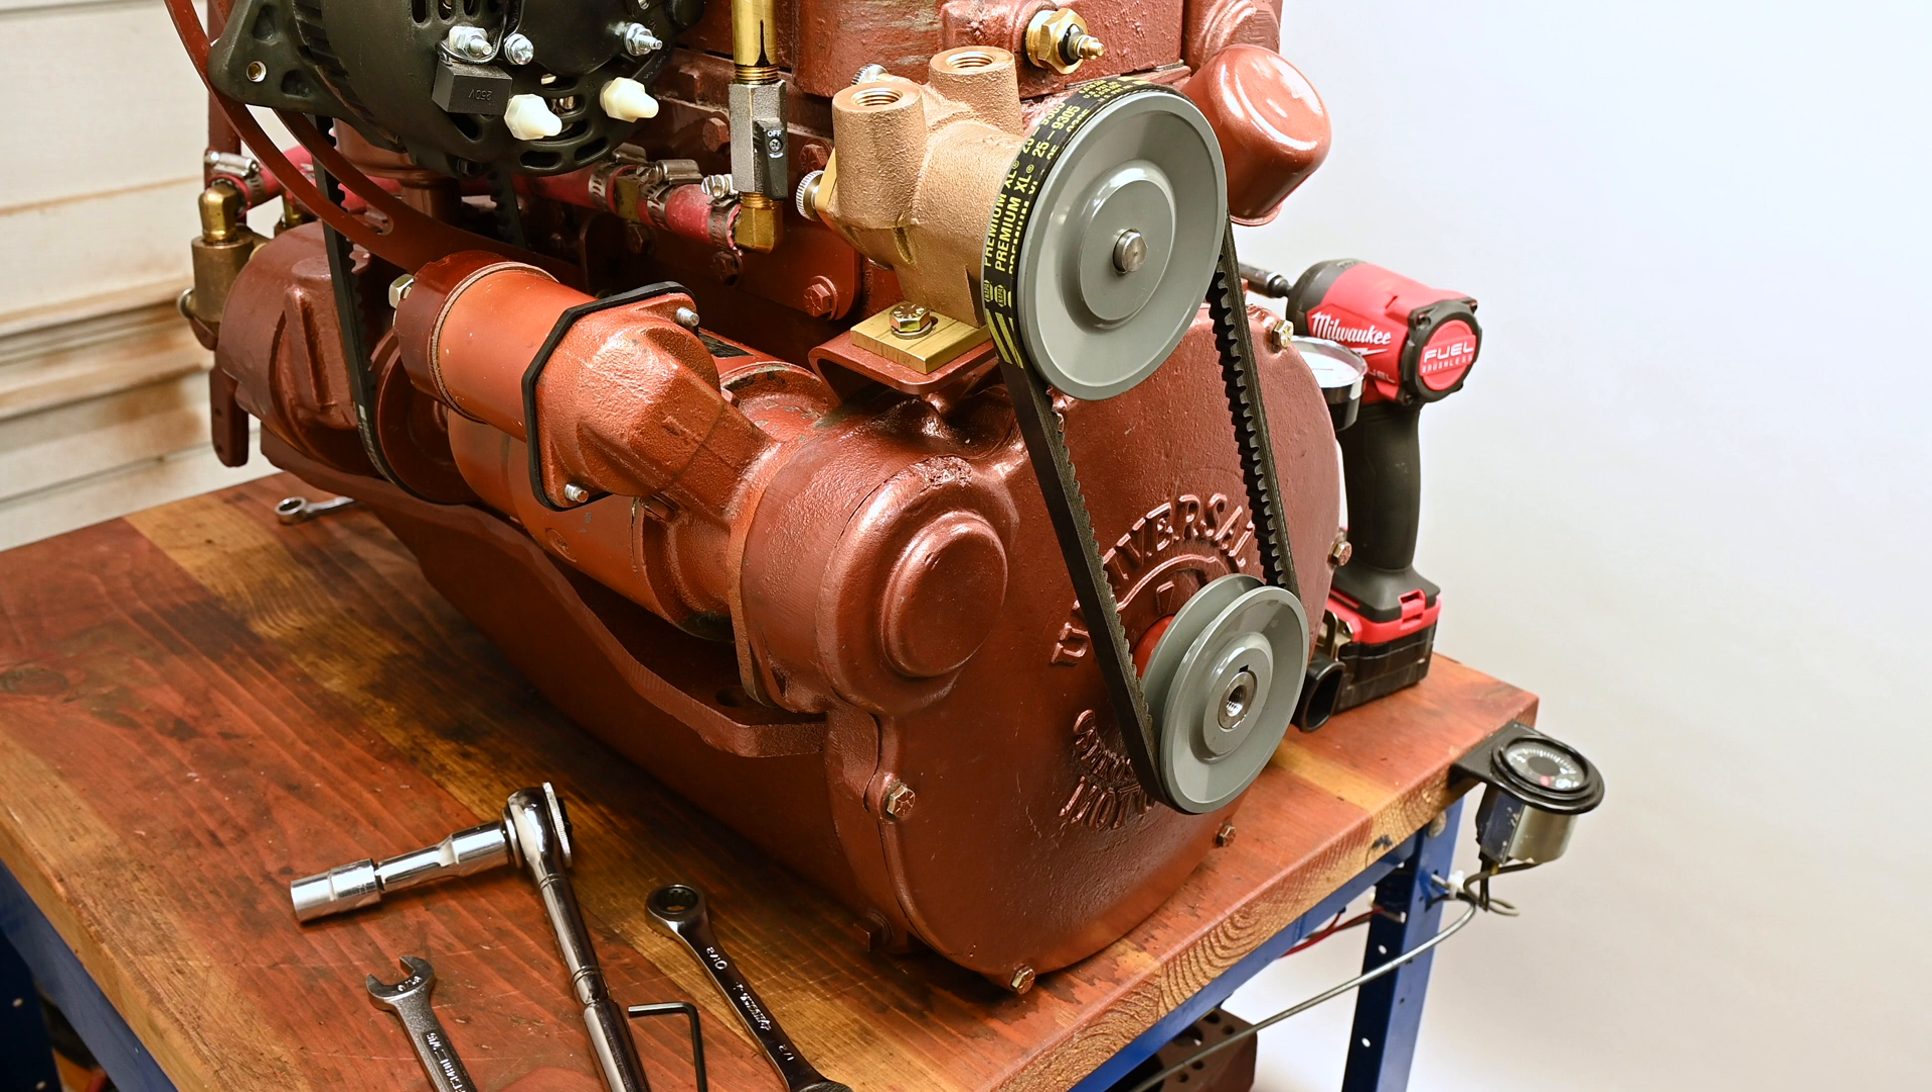Okay, that completes the installation of our front-mounted seawater pump kit.